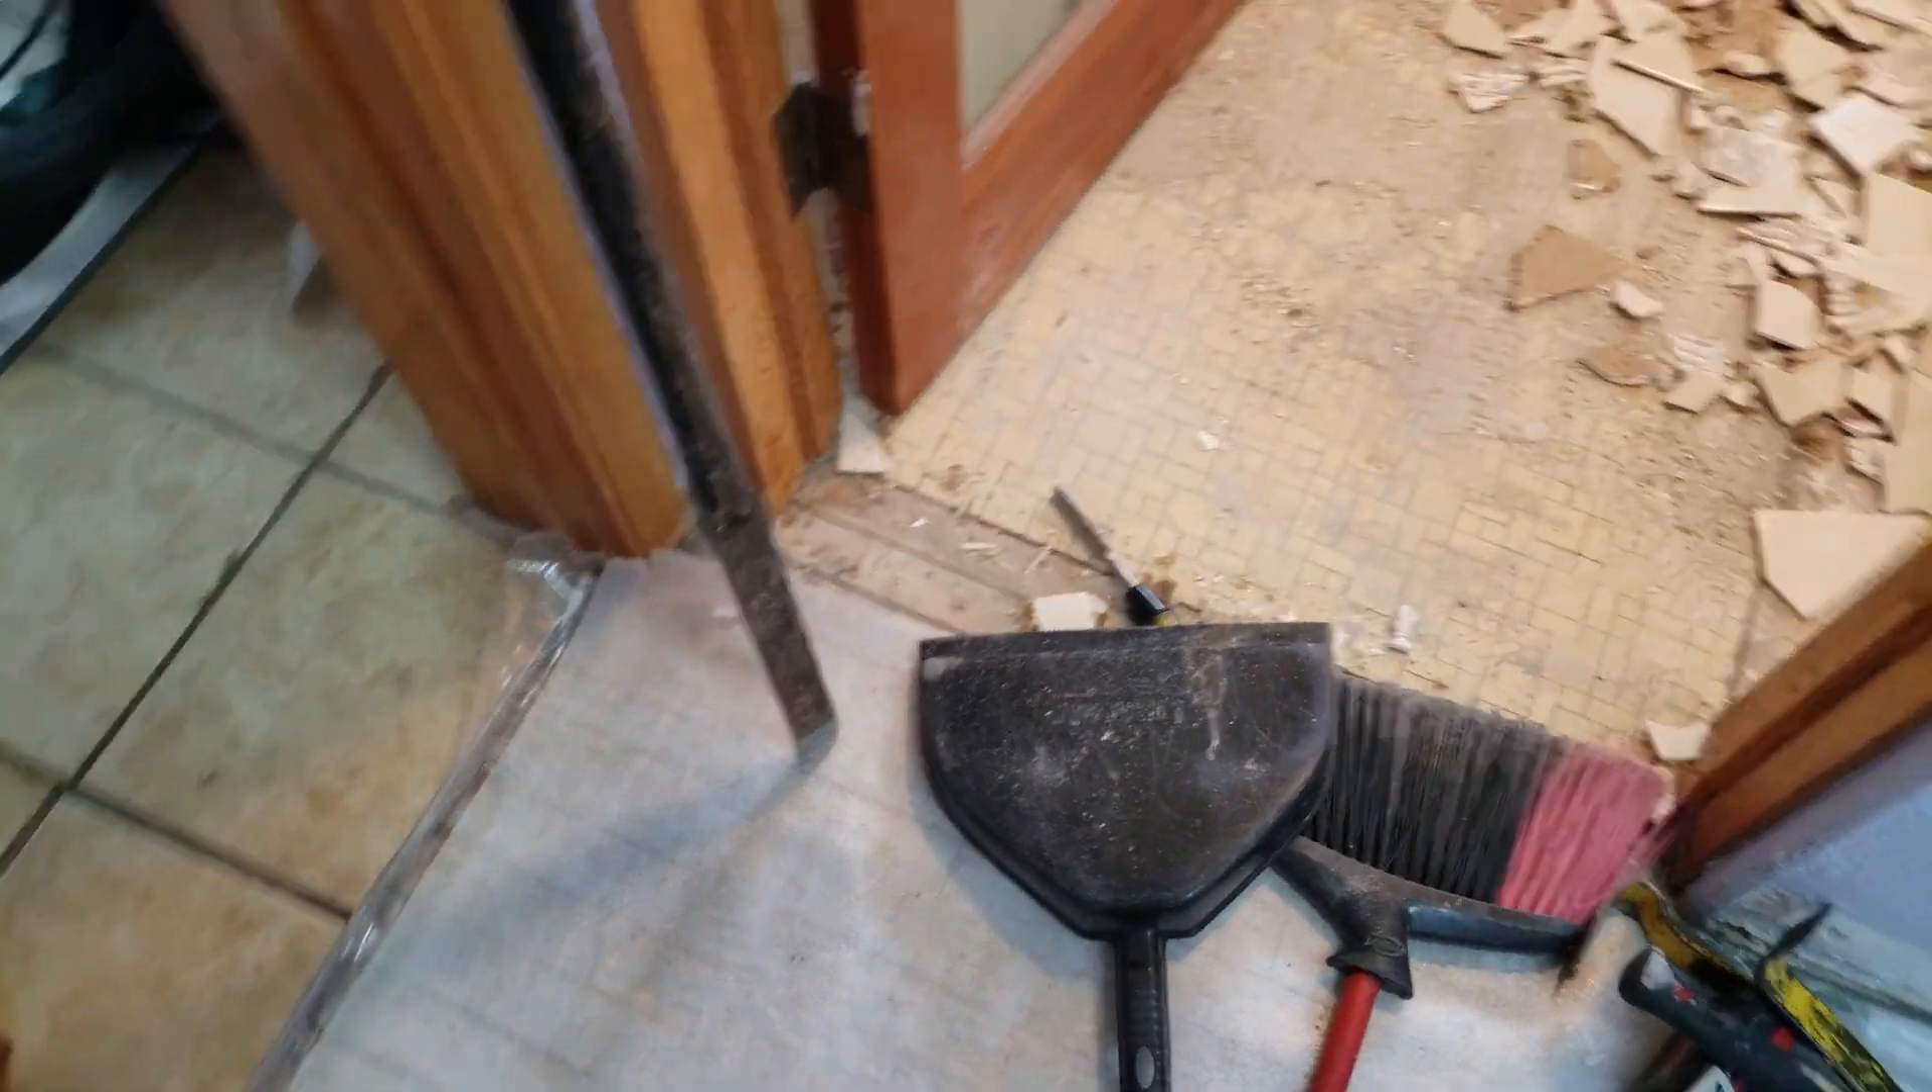We already started demoing the bathroom.